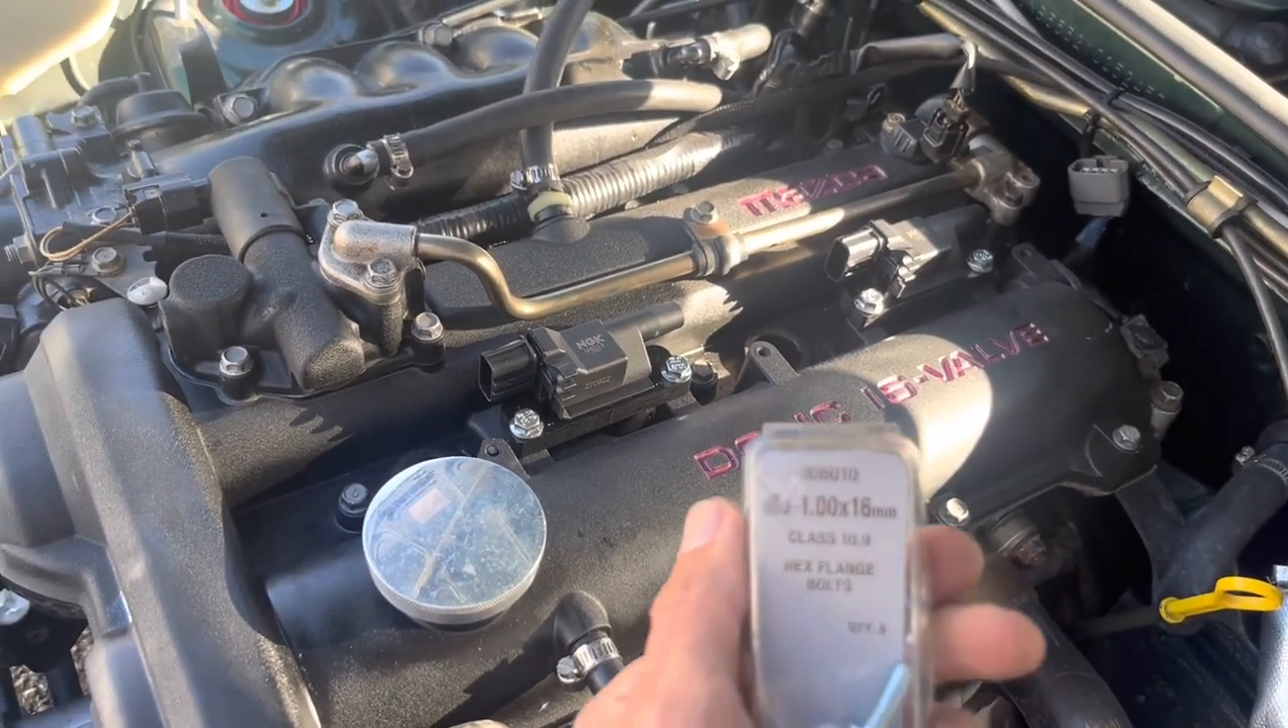All right, you can see I've got the coils mounted there now. I just wanted to make a note, the bolts you need are M6 by 1 by 16 mil.